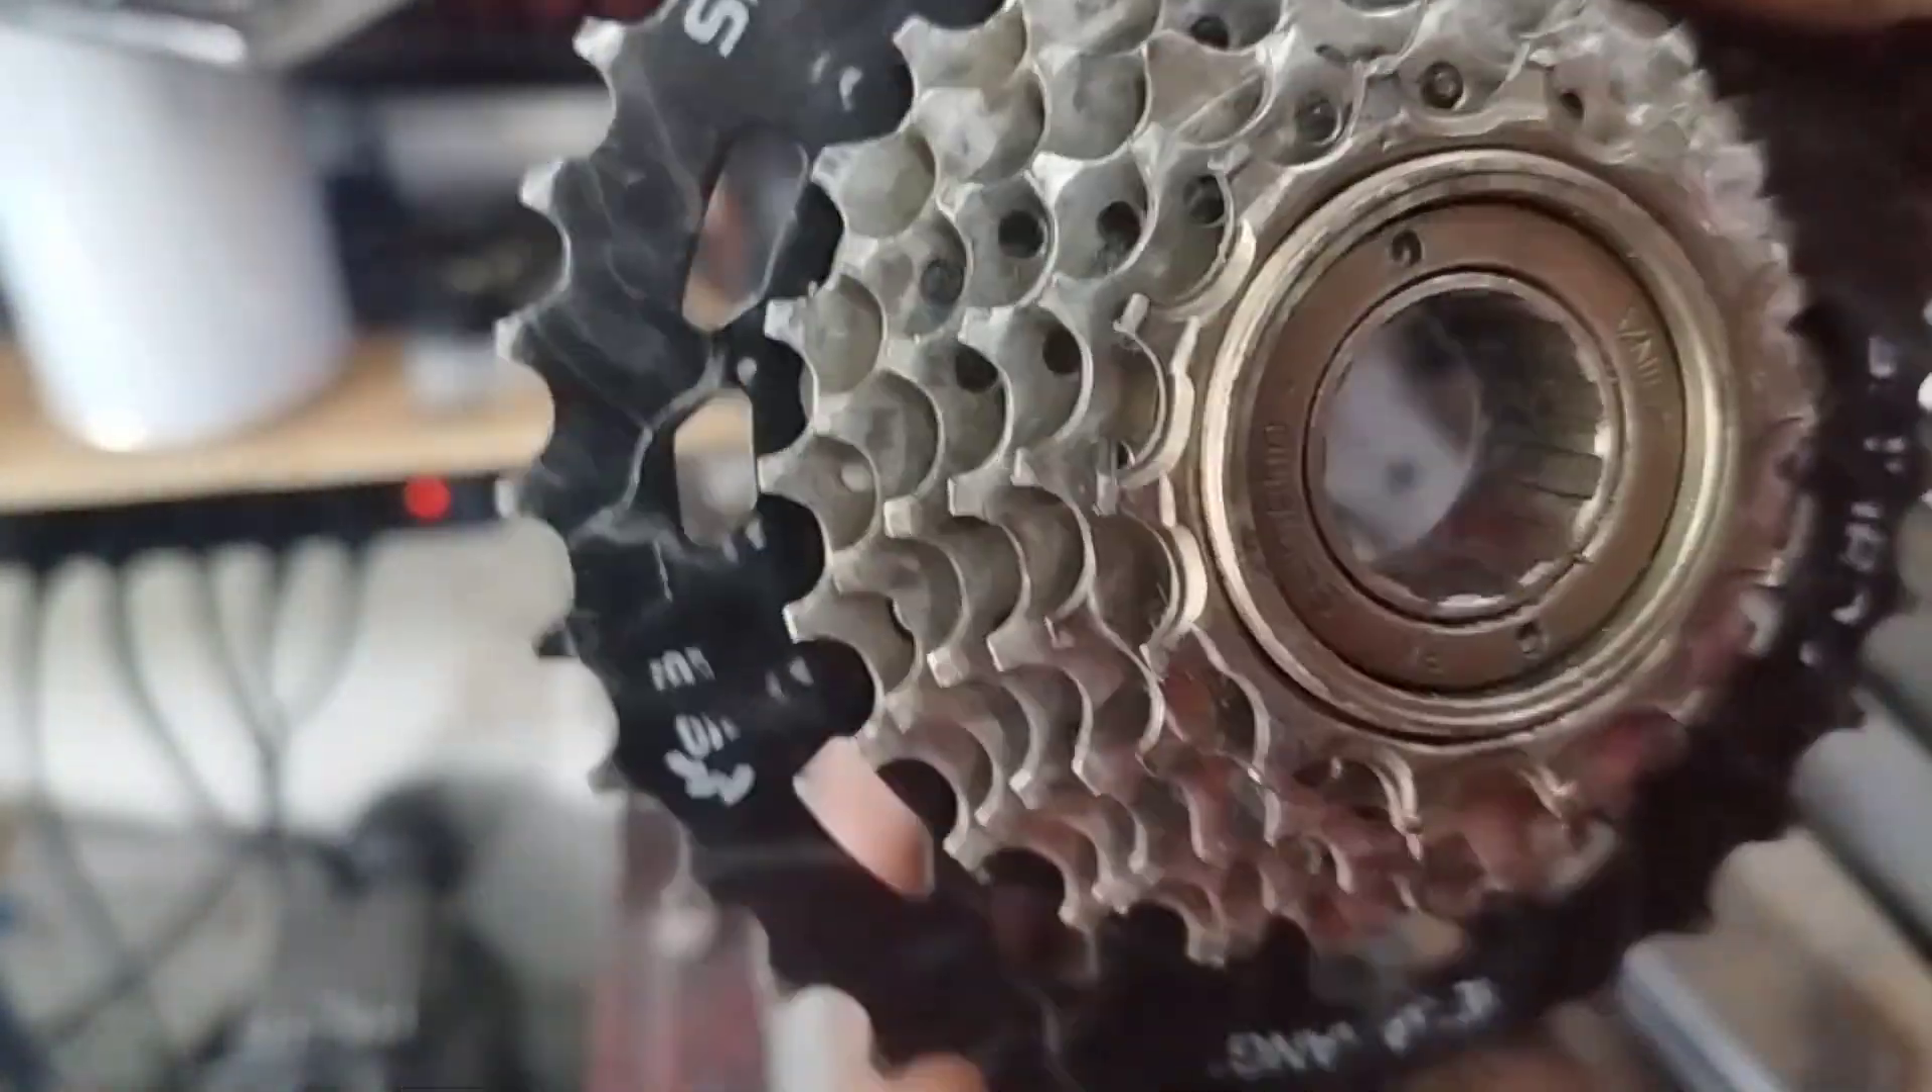Entonces ya ha terminado Si Ya está armada La piñonería.